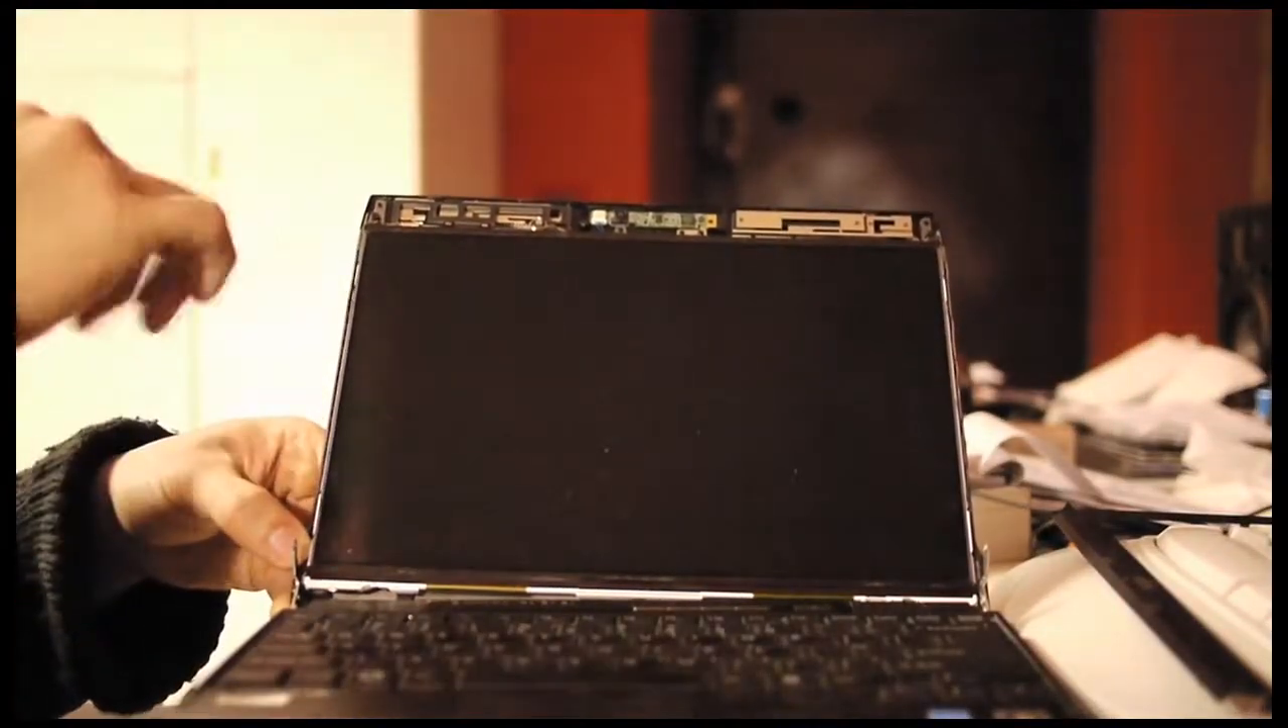And the frame should come off at this point. And now the LED panel is exposed.